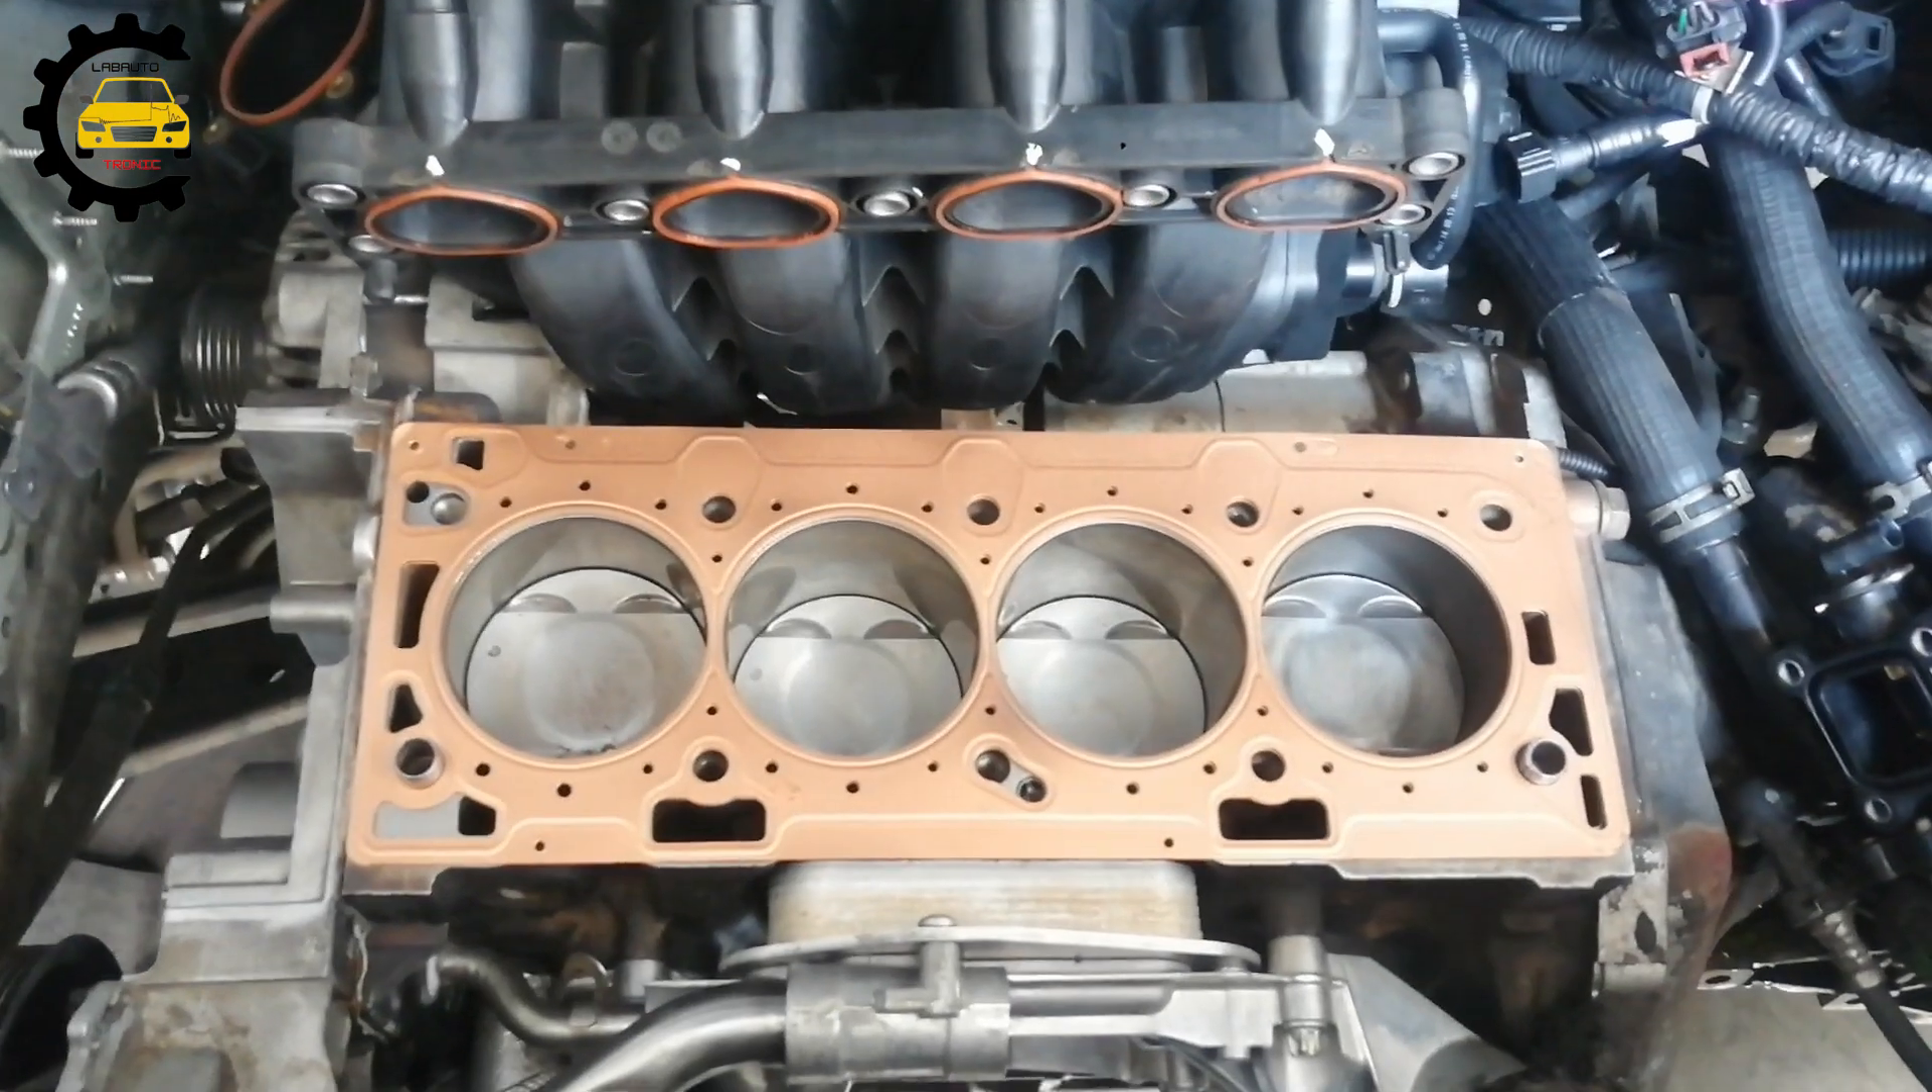Hemos puesto ya el empaque del, del cabezote o culata.